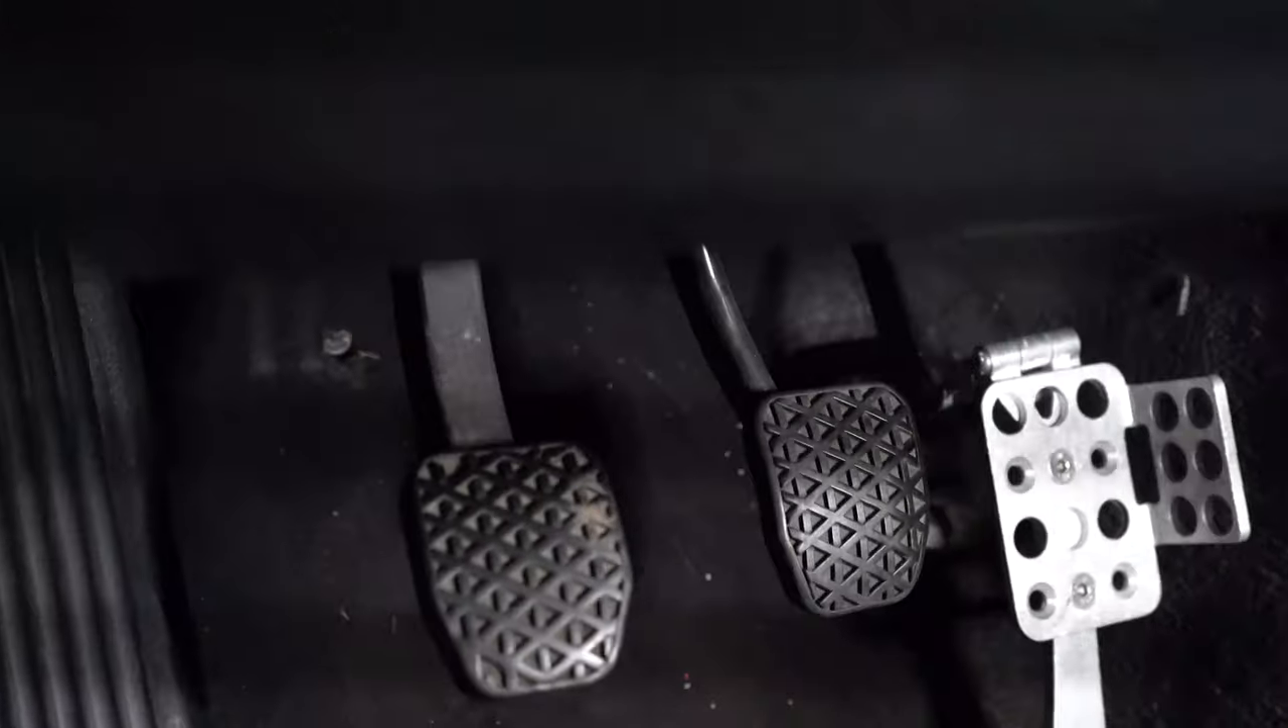So that's the gas pedal all installed.